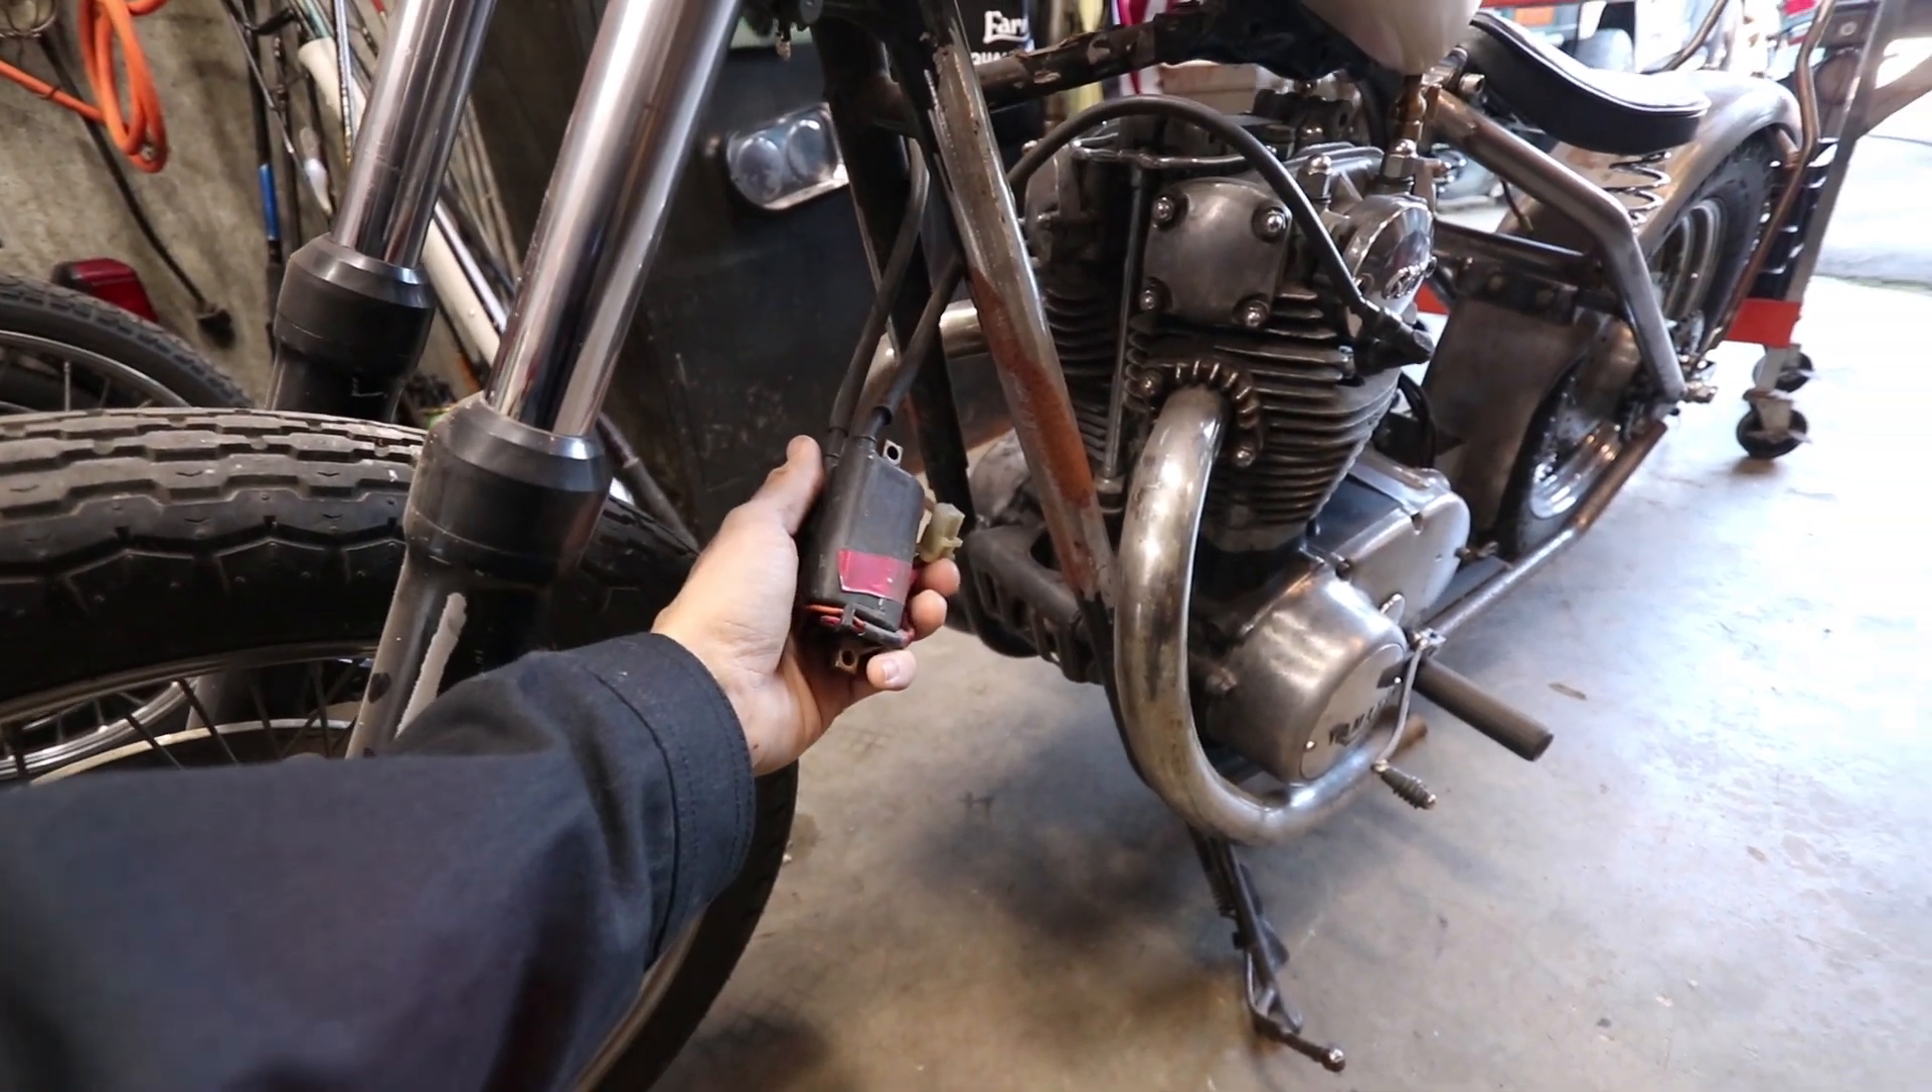The only thing I don't have is a mount Is a mount for the coil which I'm not using this coil, so I haven't mounted it yet.